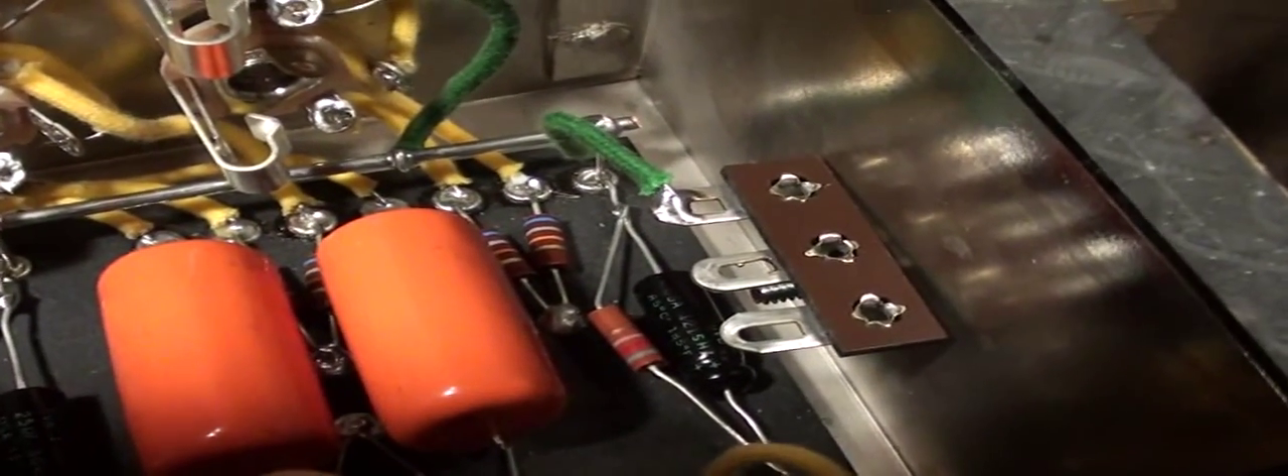I've added my grounding chassis grounding with this three lug header.